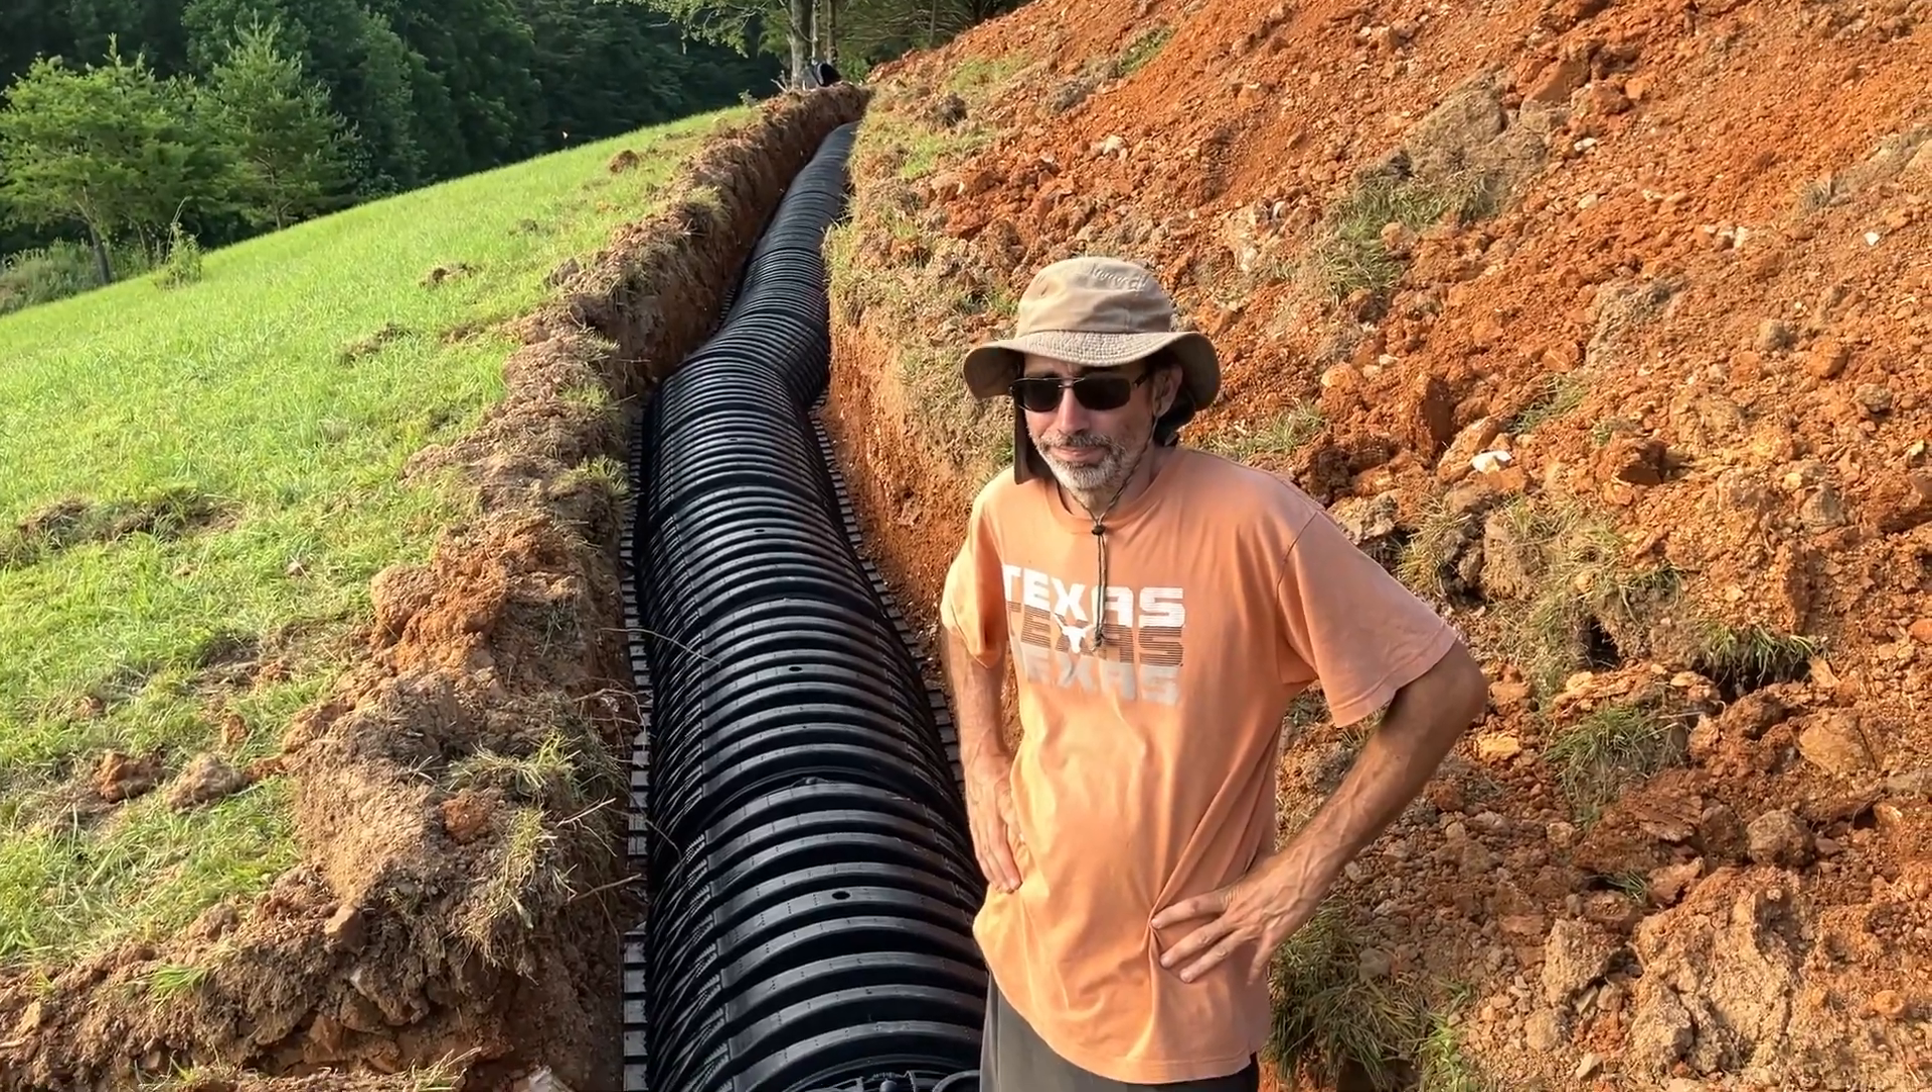We have the chamber in for the first run.